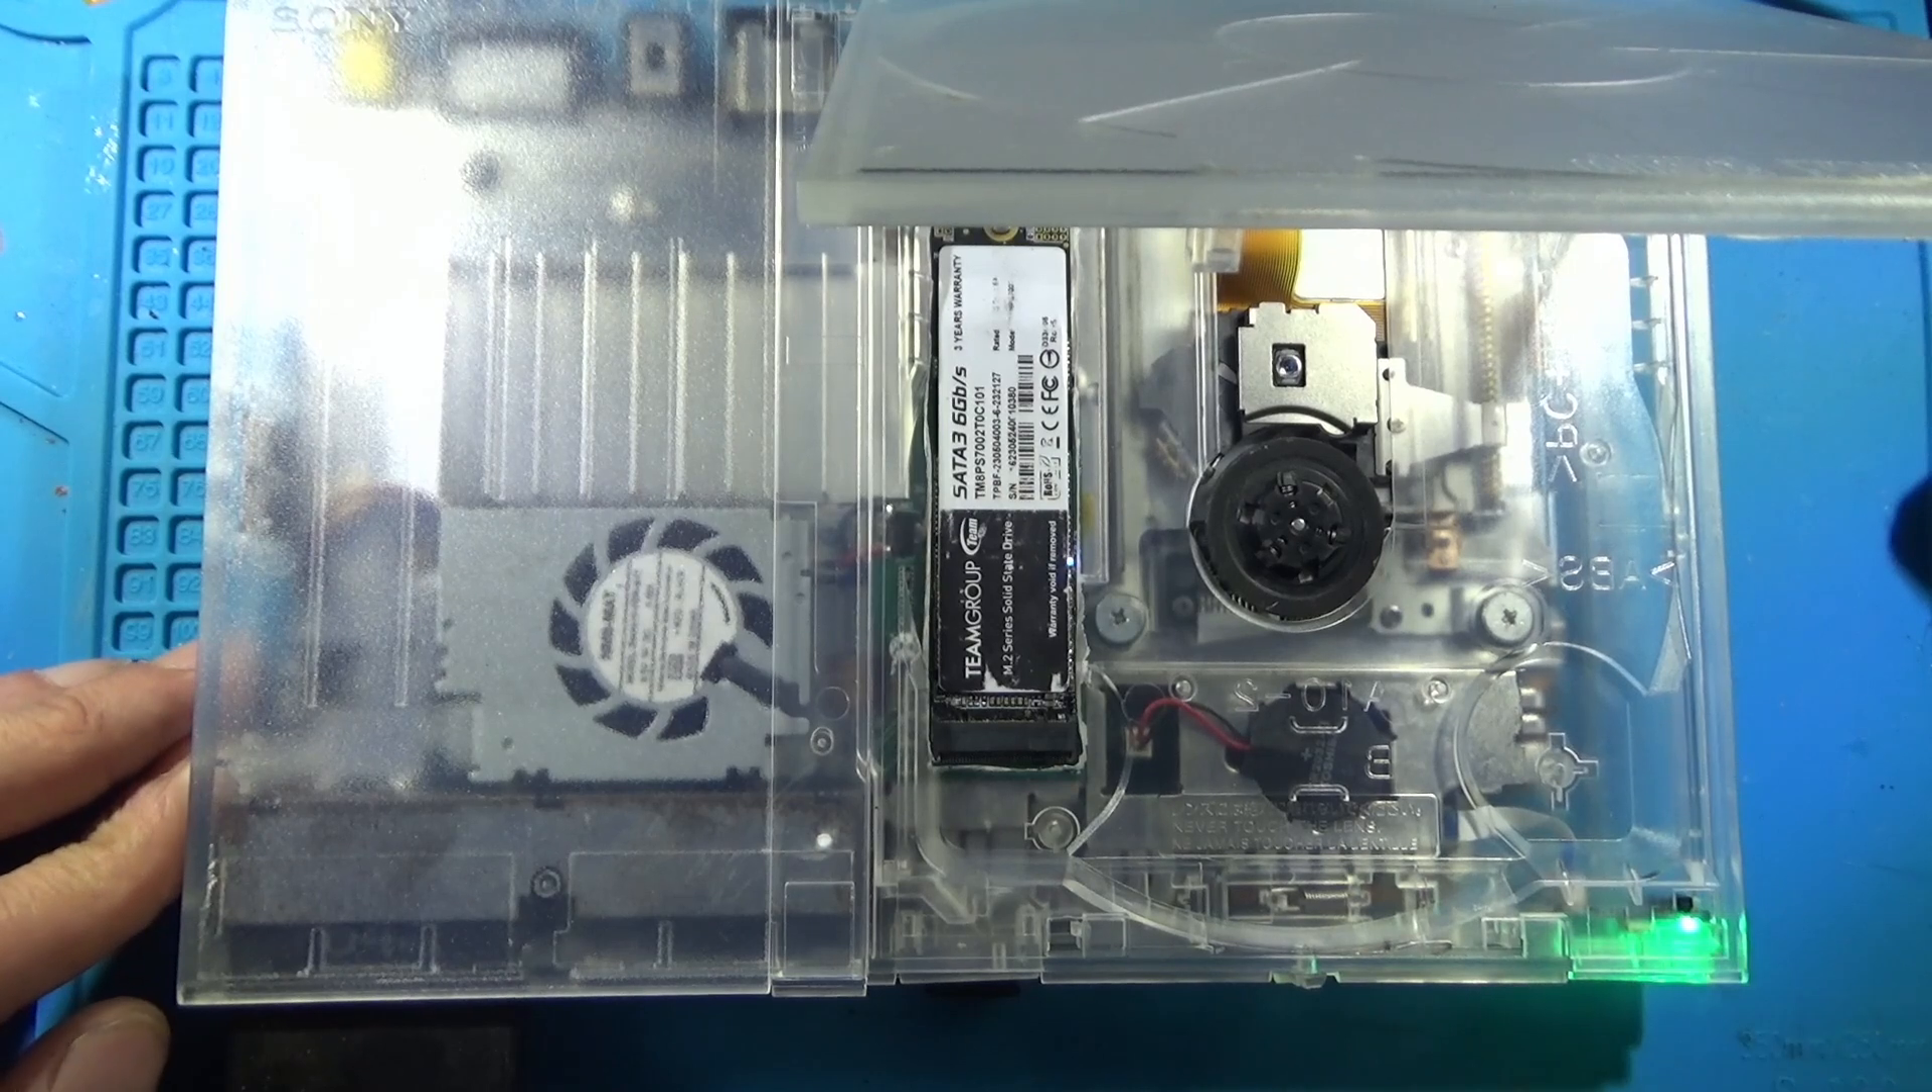What you're looking at is a PS2 Slim with an internal 2TB M .2 SSD installed along with the original disk drive.